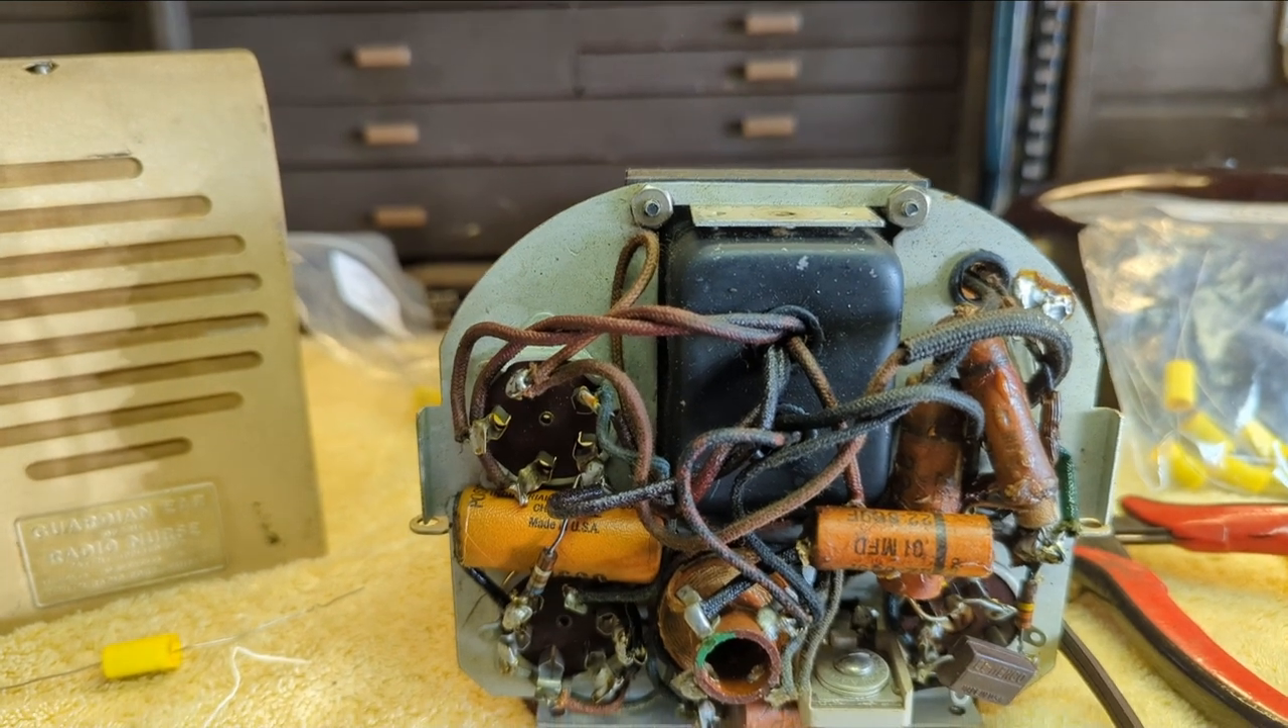Okay, so this is the bottom removed.